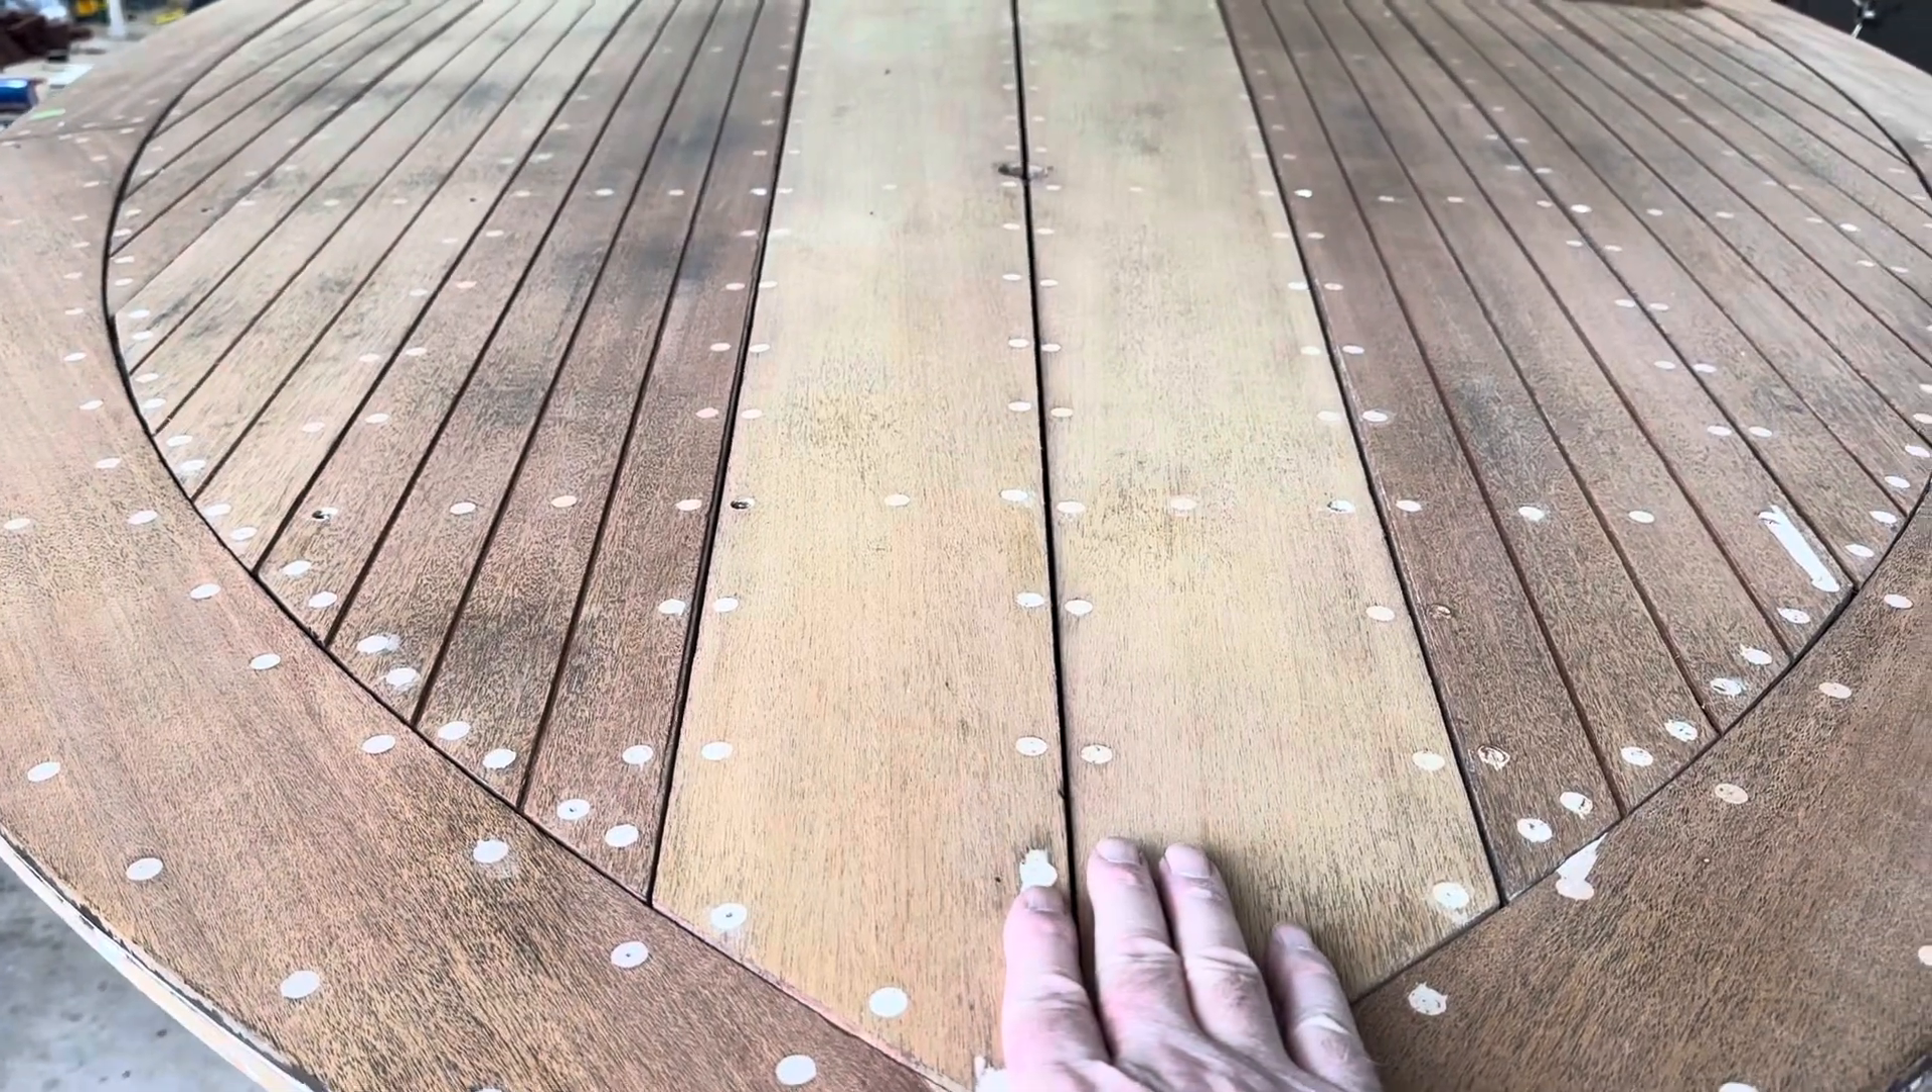So I just finished attaching the planks on, well, all the top planks and trim just temporarily.